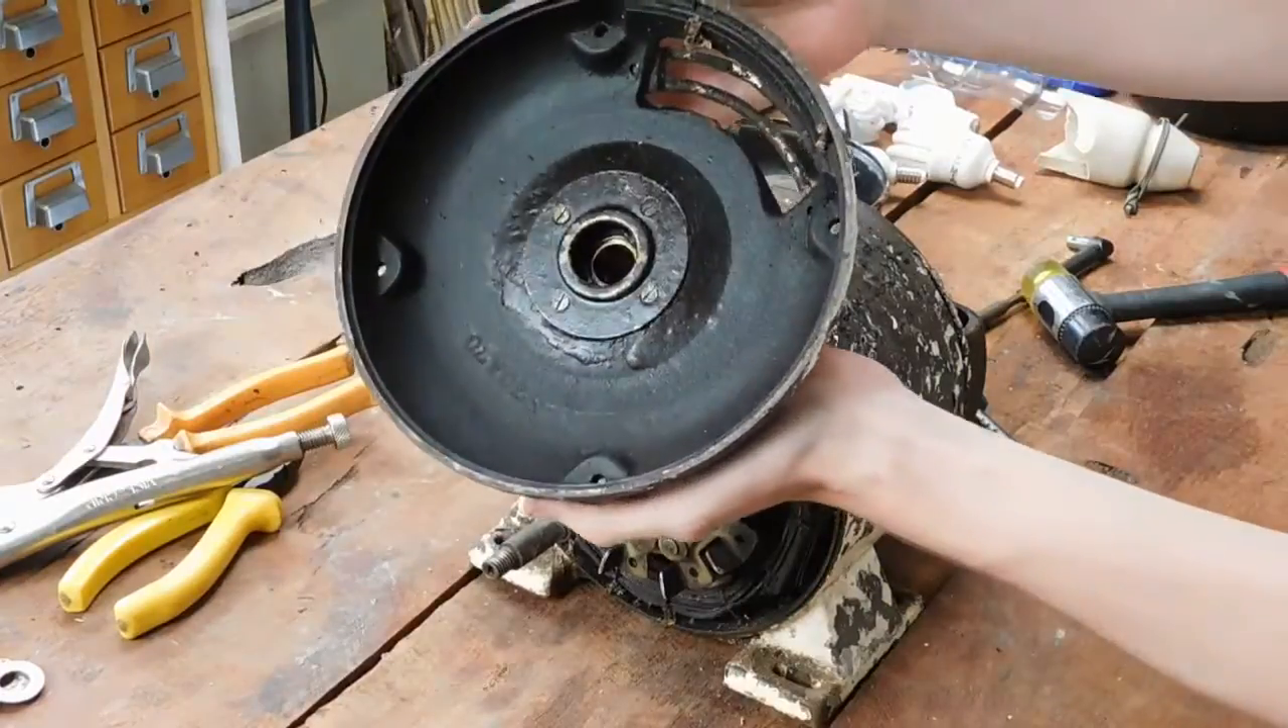There's the front end bell off.